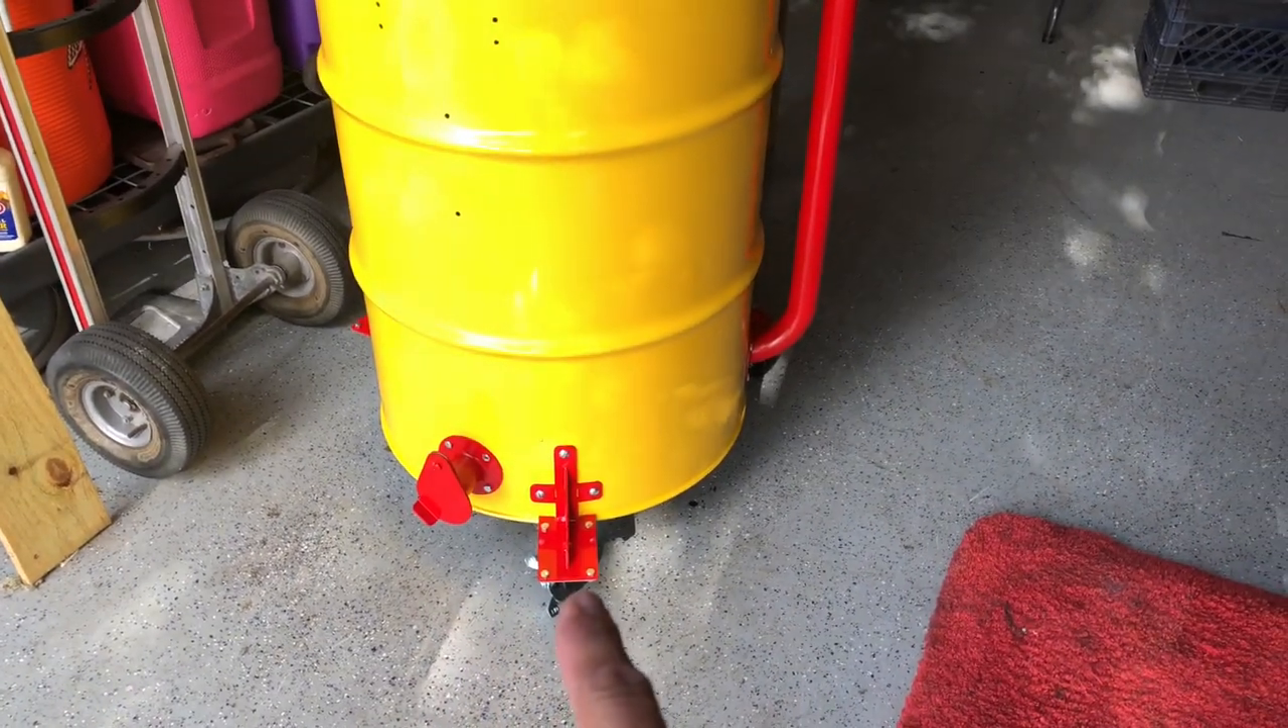Now here you can see the brackets mounted and the inlet pipe mounted on there as well everything fit perfectly.